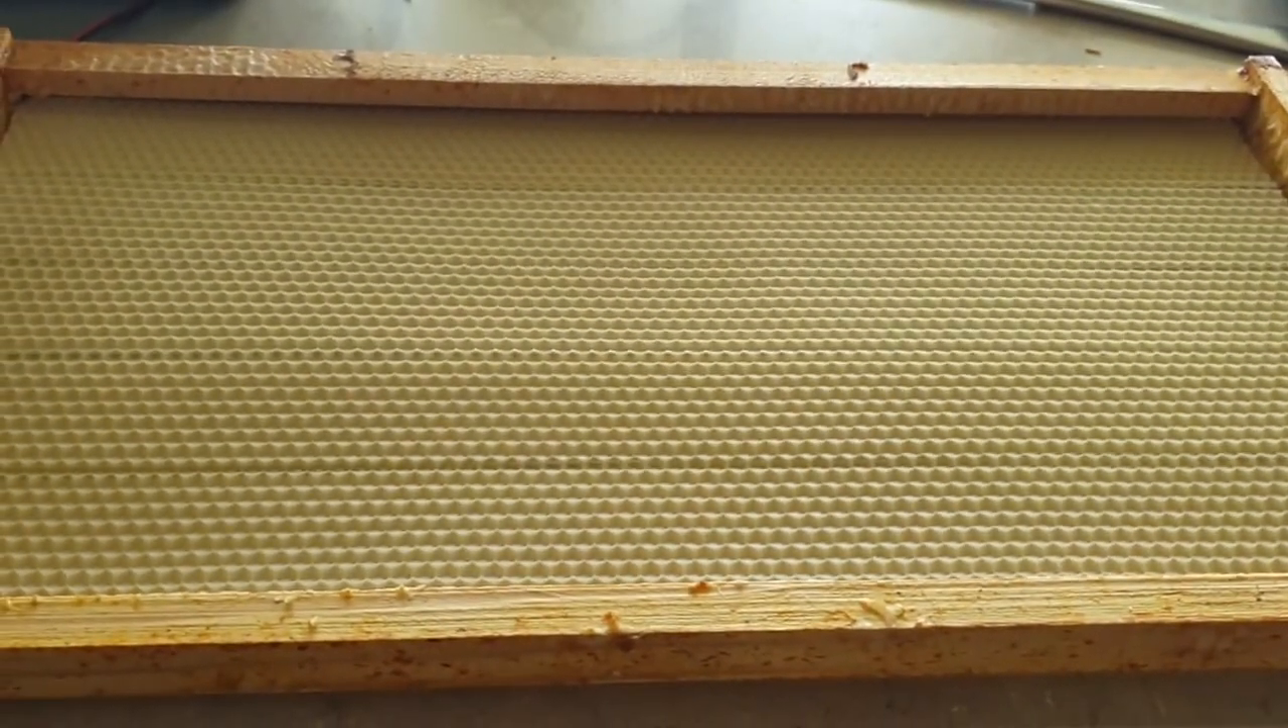There you go you've got your foundation wax on the frame ready to go into the box.